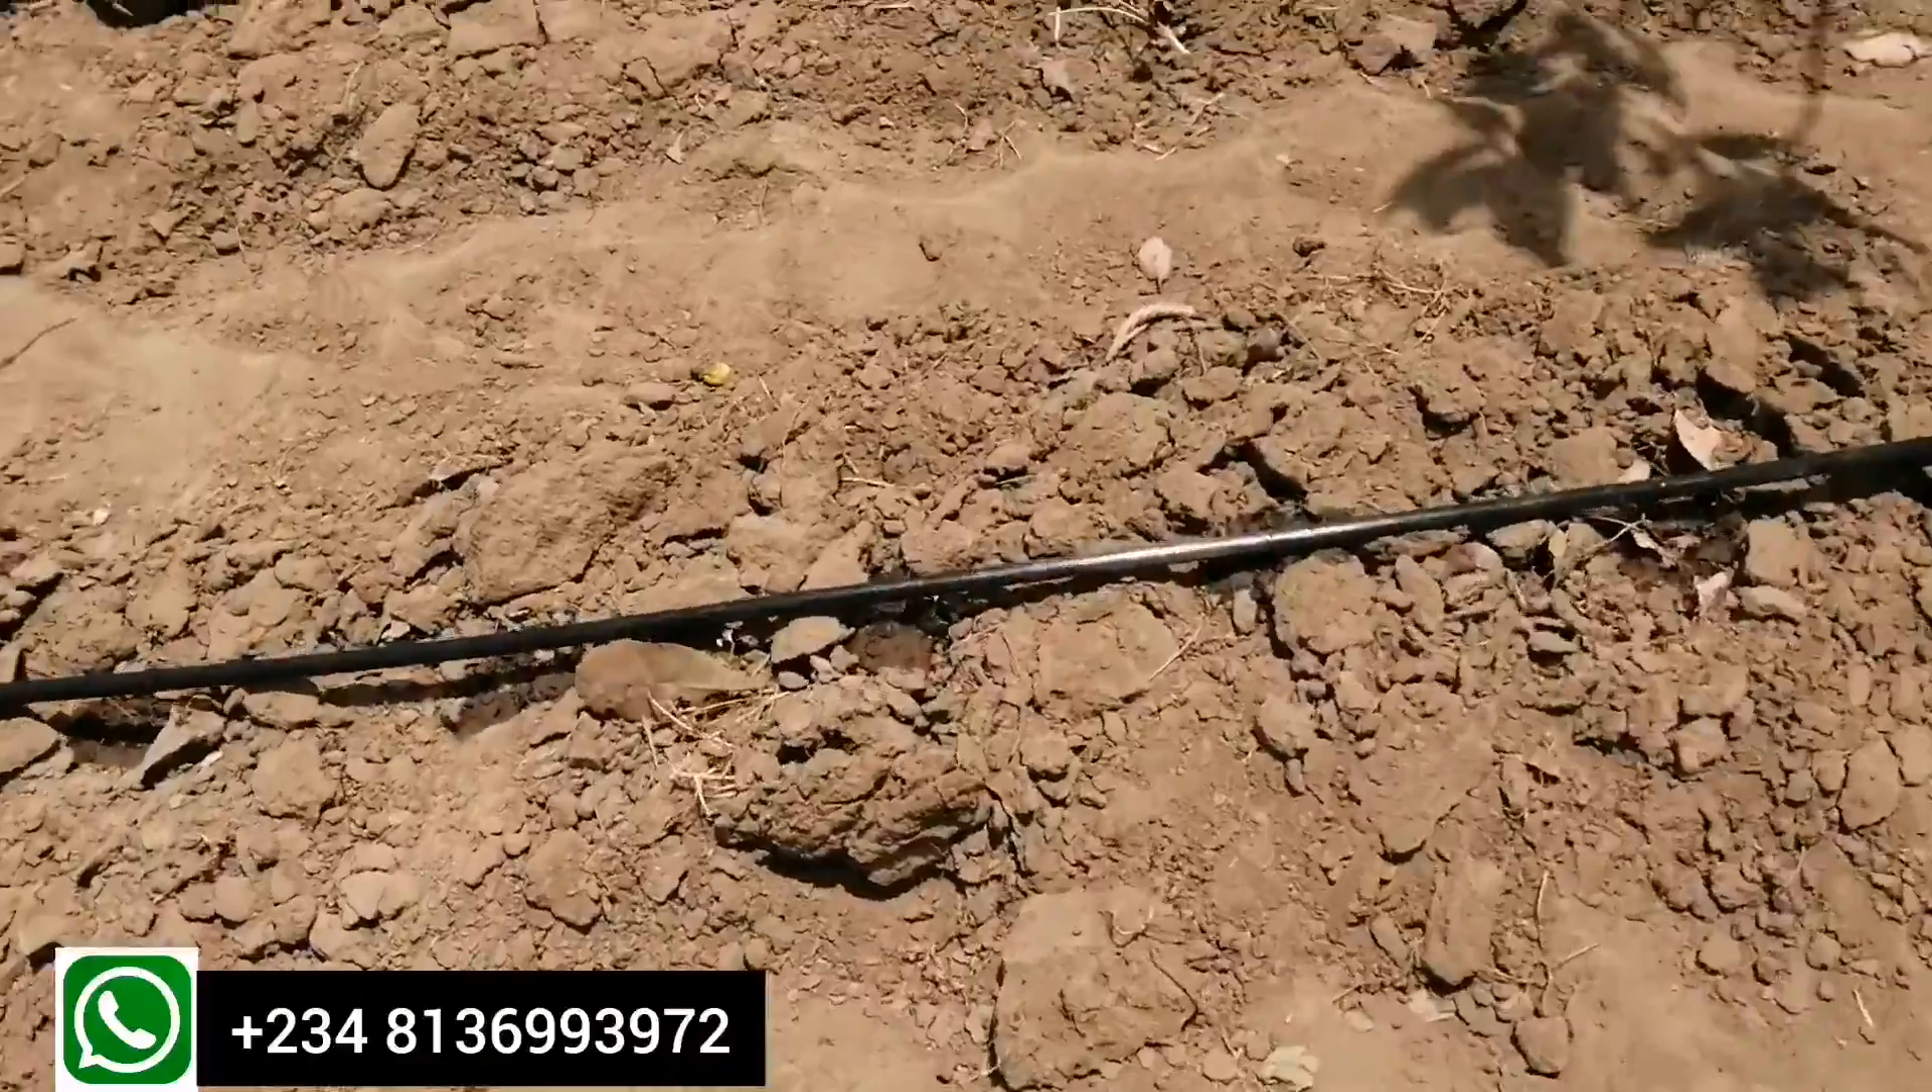Pipe has been successfully laid.